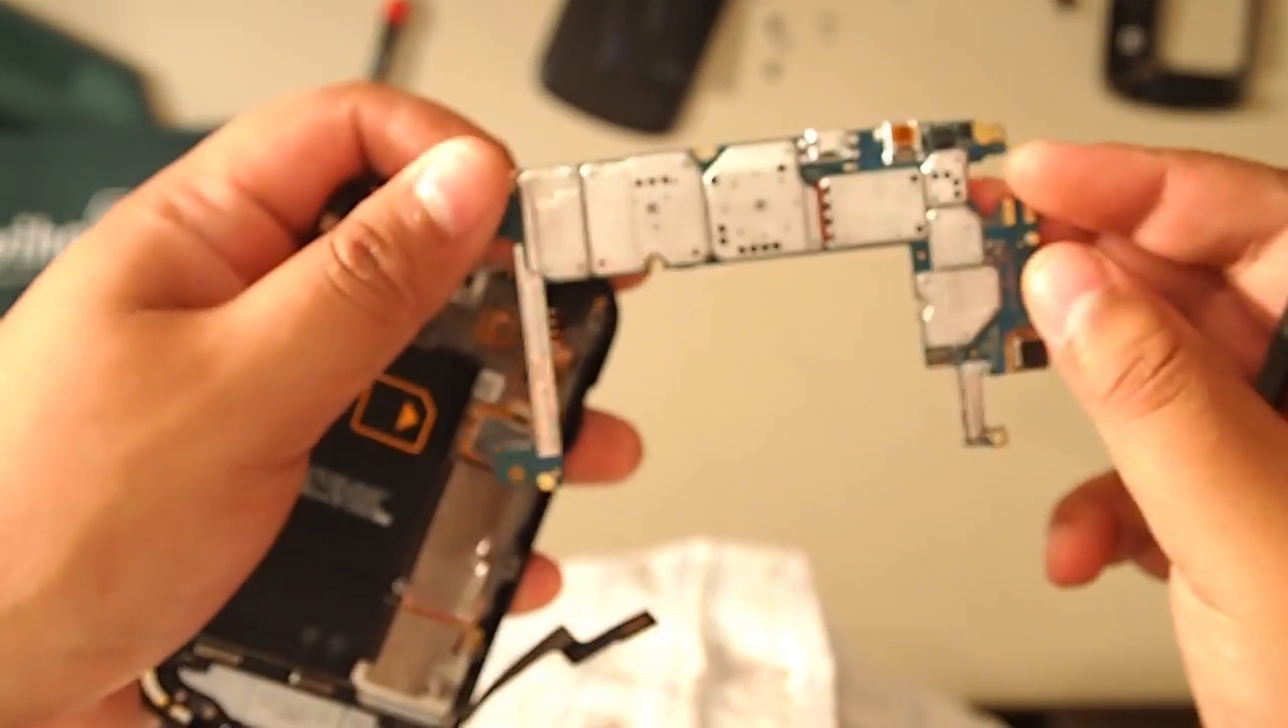Okay see the motherboard comes right out. There's no screws on the motherboard.